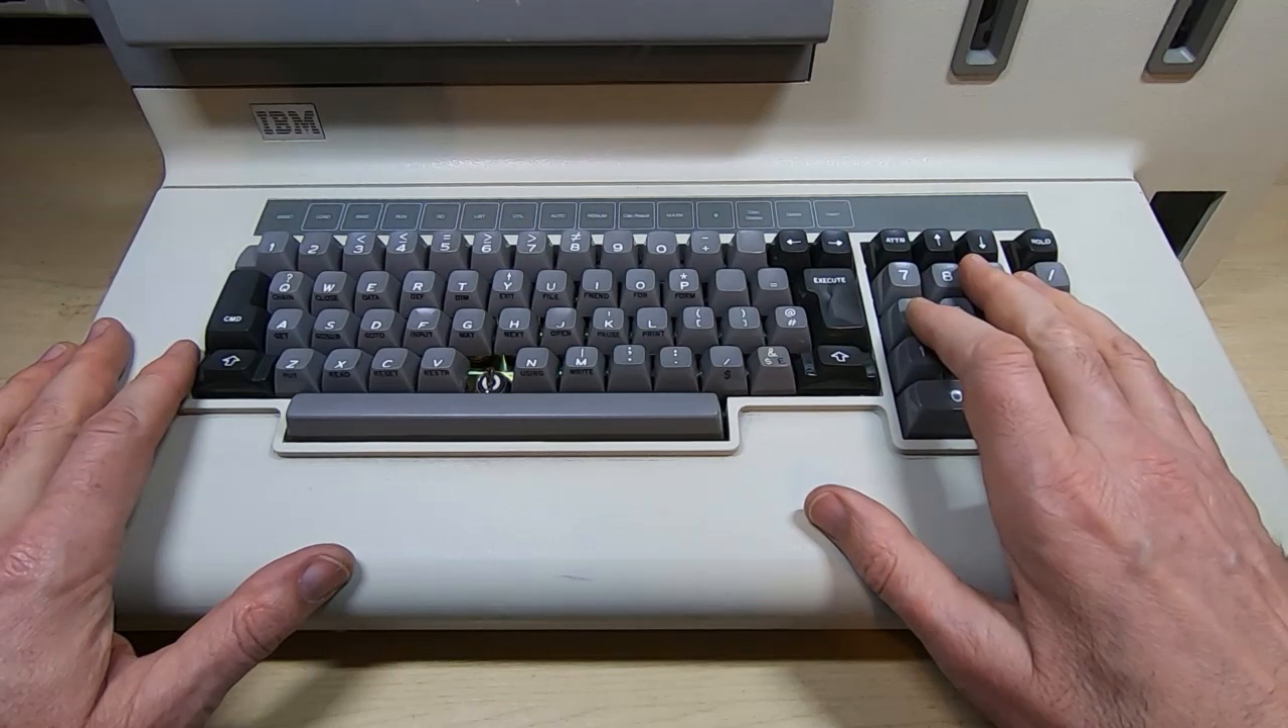That's the keyboard reinstalled it looks a lot better than it did.